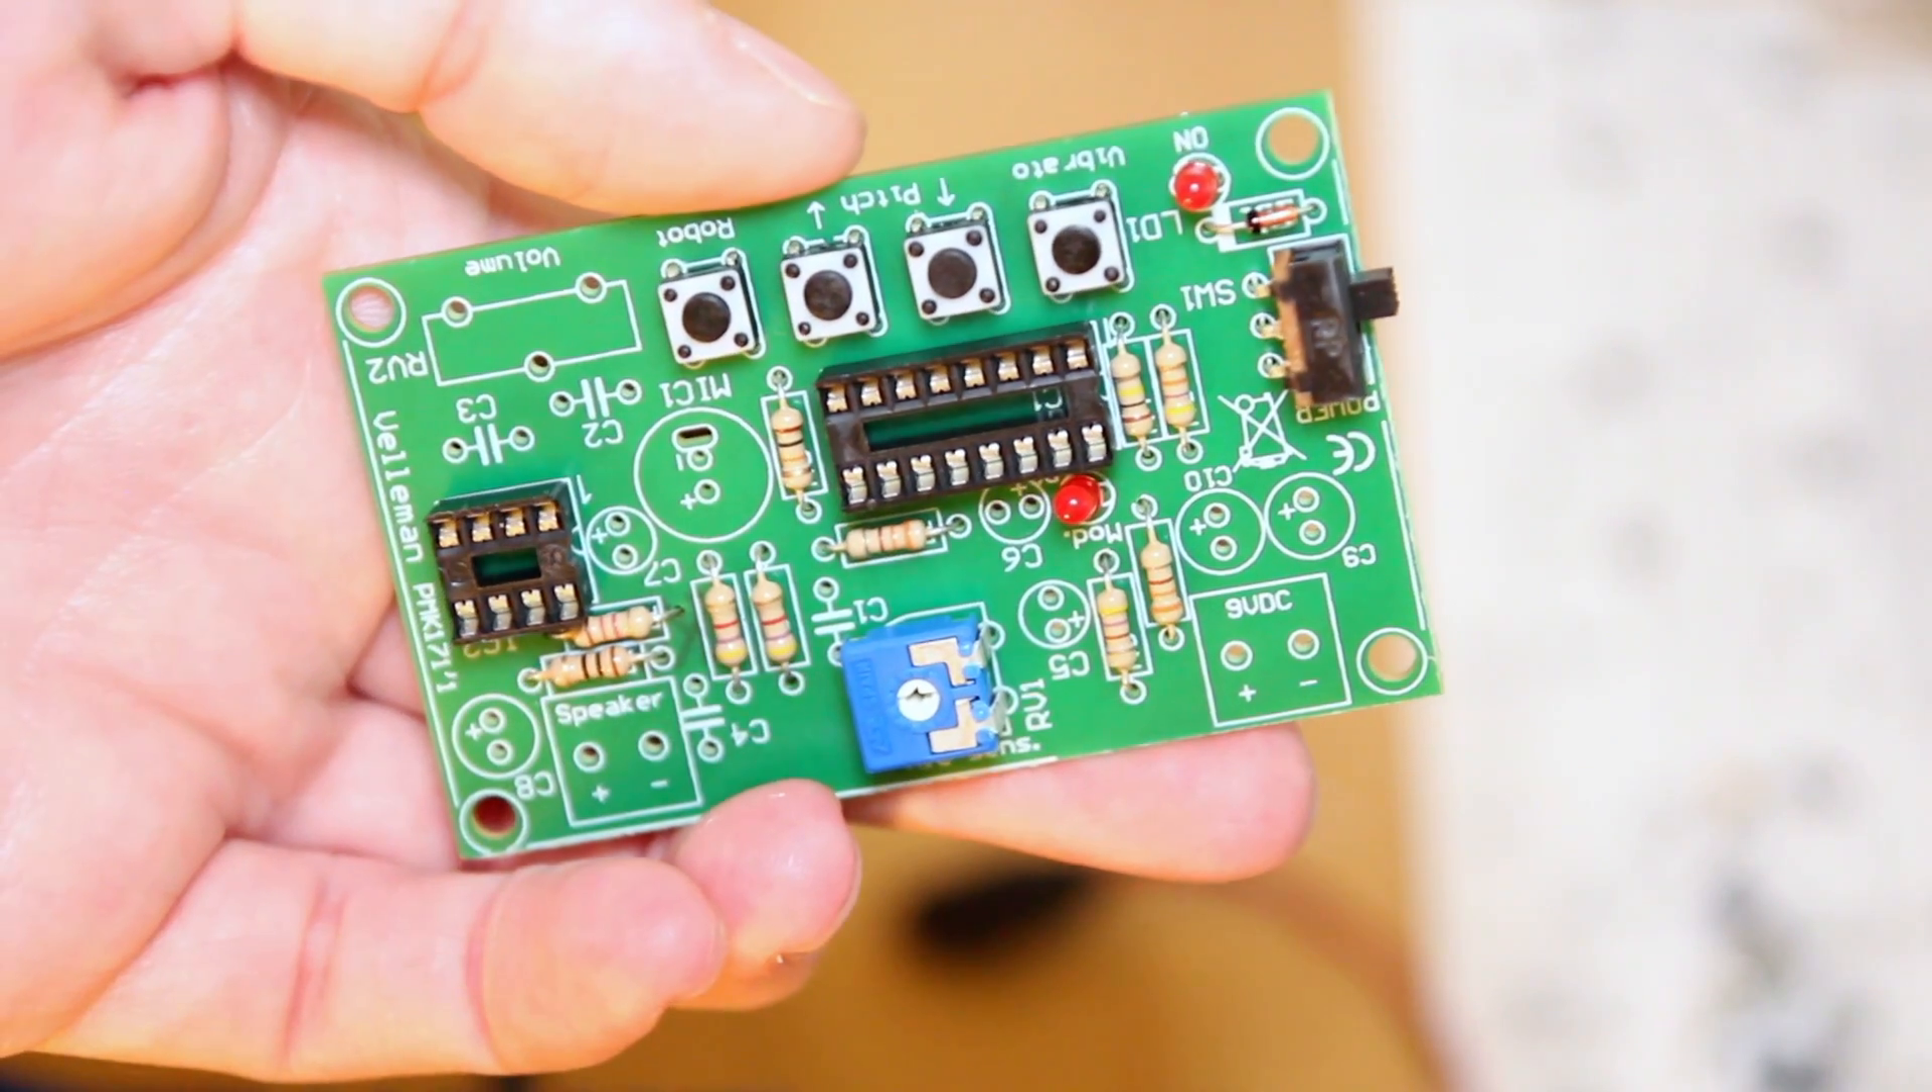Now I've put the potentiometer on so this is basically a variable resistor, a variable switch that allows you to control the sensitivity of the microphone.